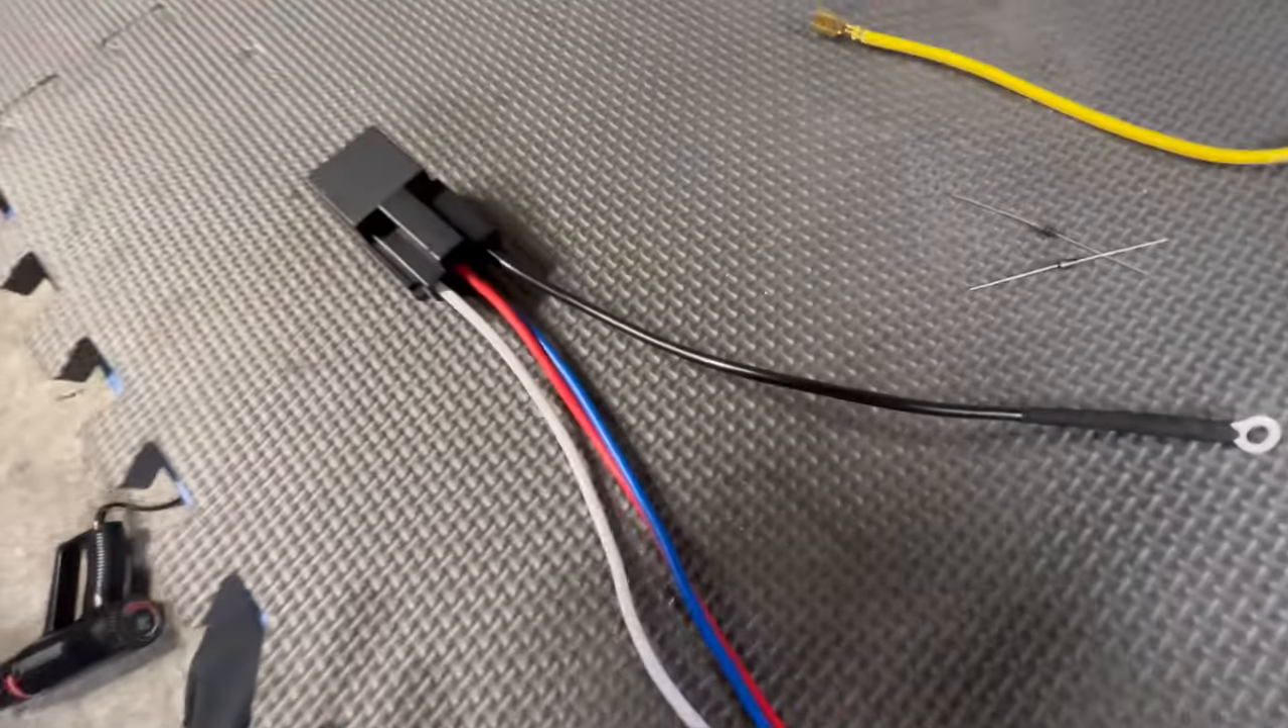All right so as you can see now we only have four wires and already took off that yellow one and i also did go ahead and crimp the ring terminal right here for the ground.